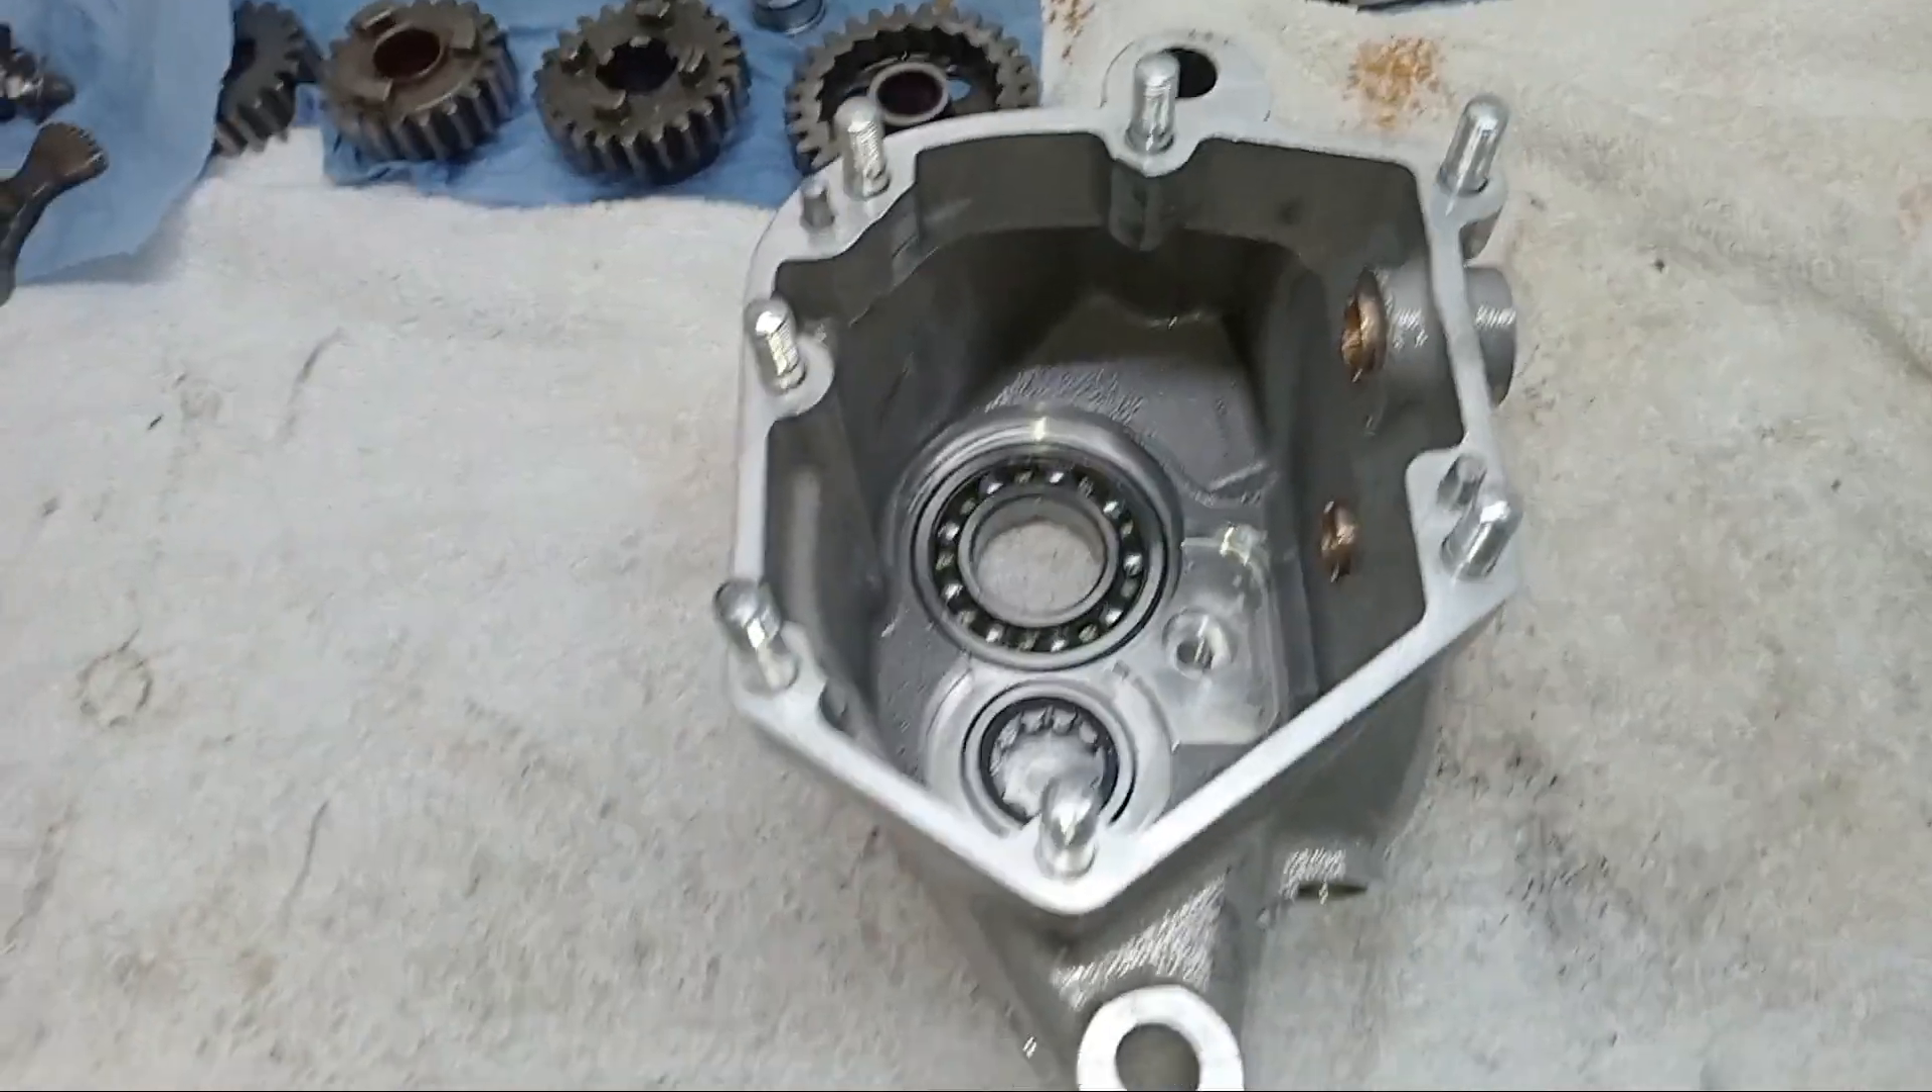Okay so we've got those two bearings in.